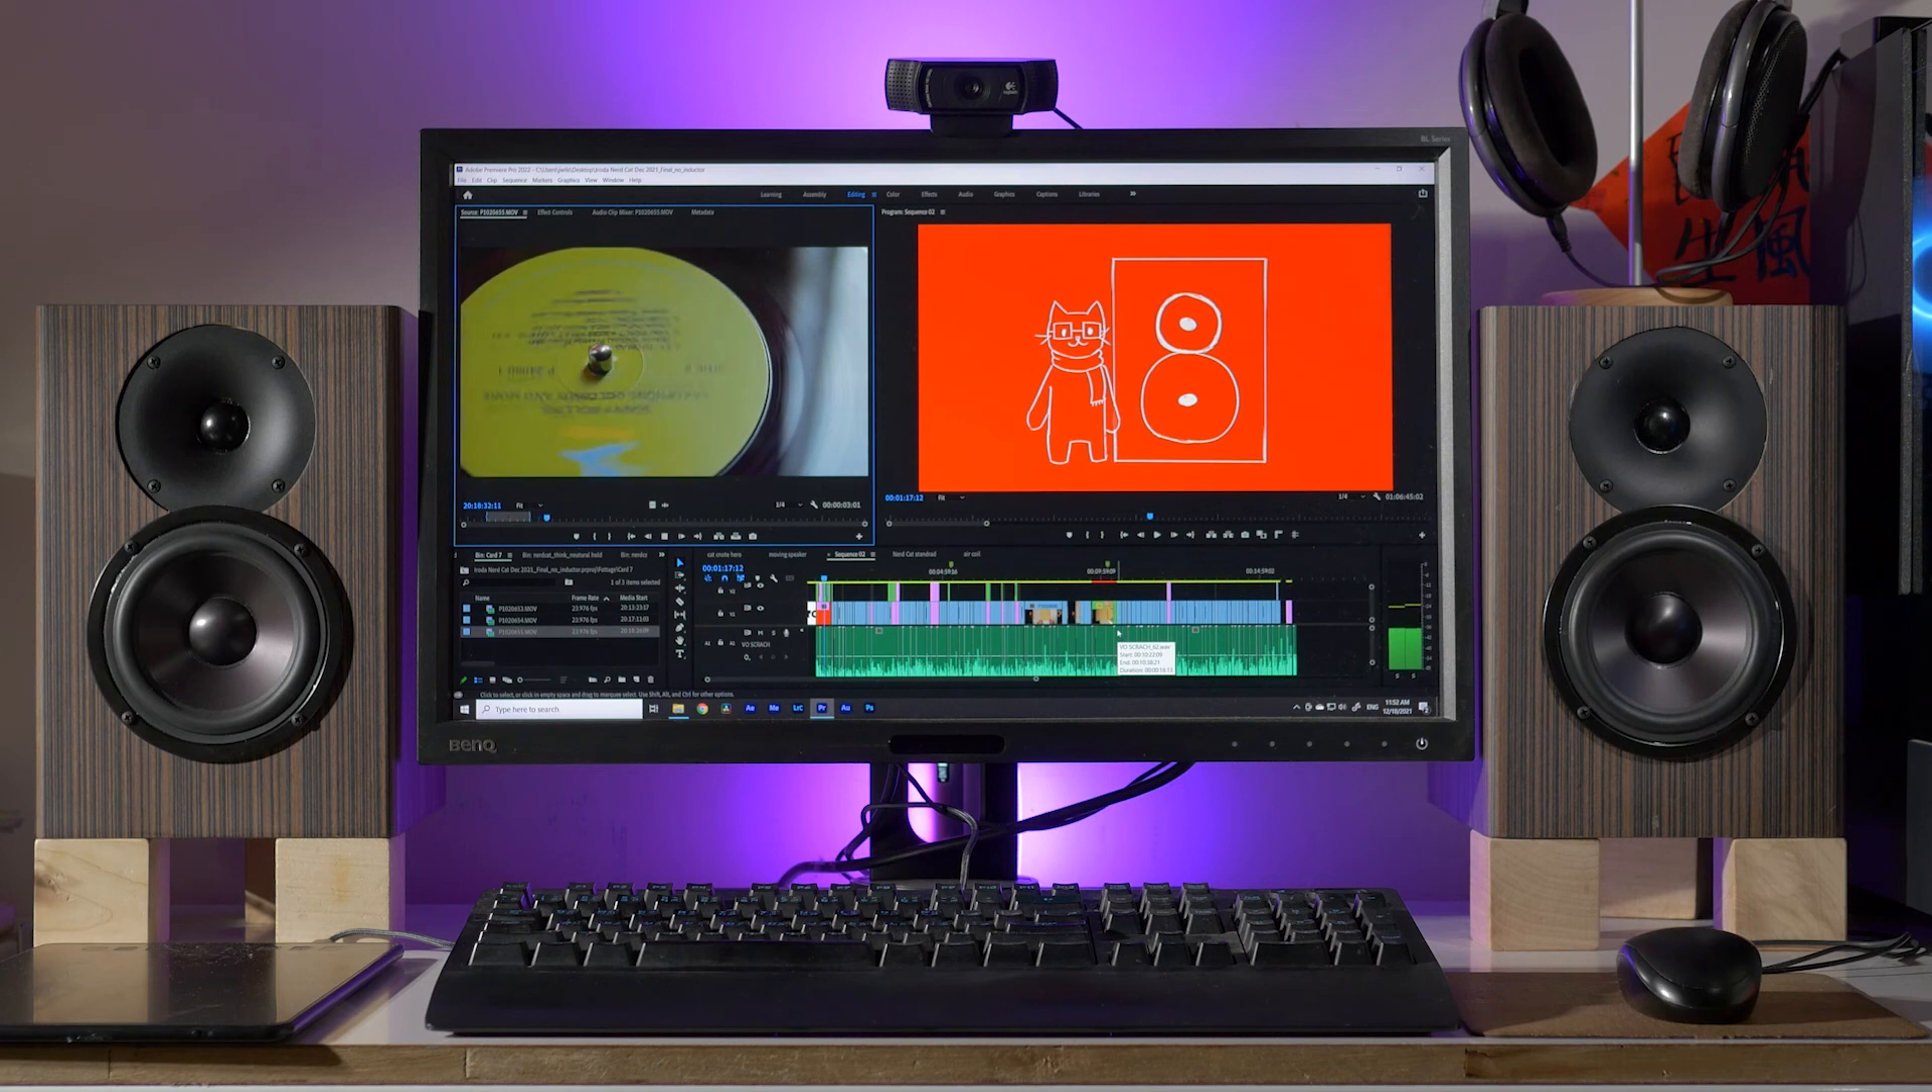So after we have soldered in our terminals, we just screw in our drivers and that is it. We have completed our own pair of DIY speakers.